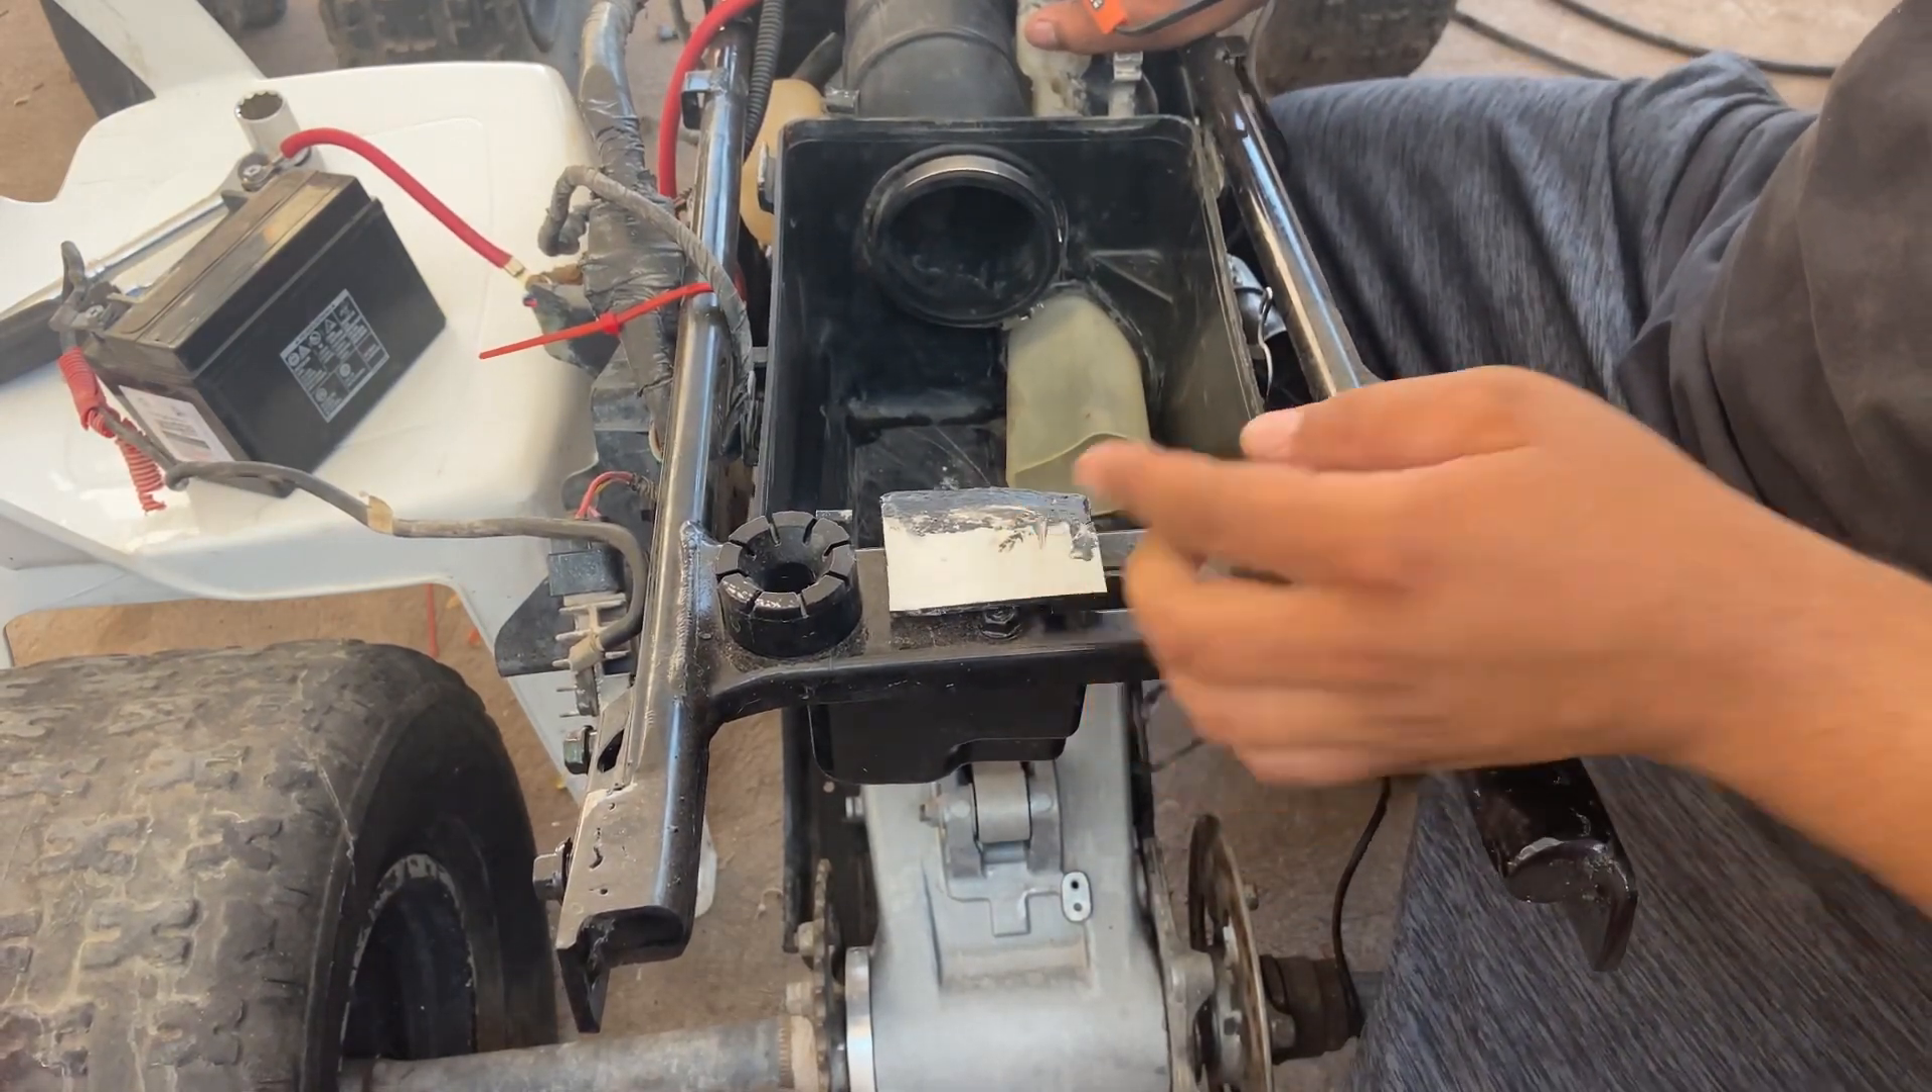Miren la caja del filtro ya la instalé o sea ya está puesto acá.